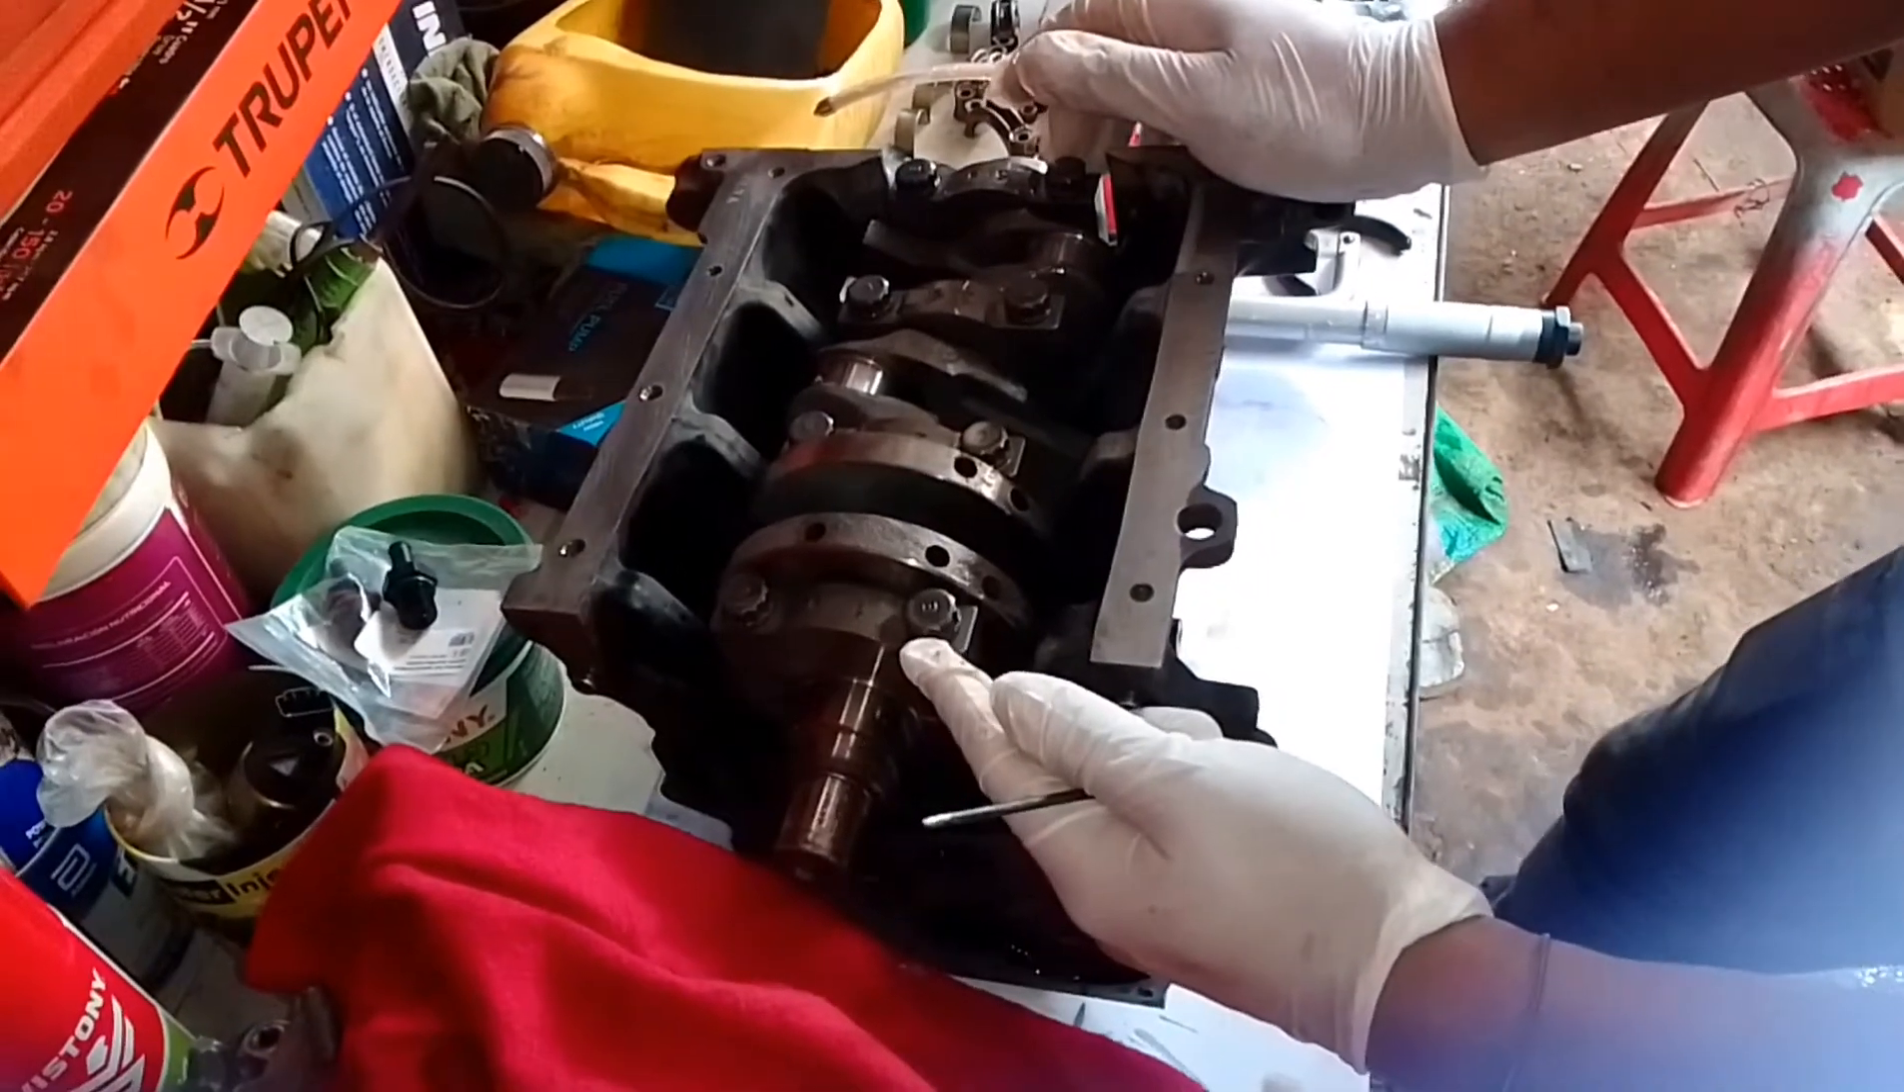Ahorita ya tenemos presentado lo que es el cigüeñal con las tapas de bancada puestas.